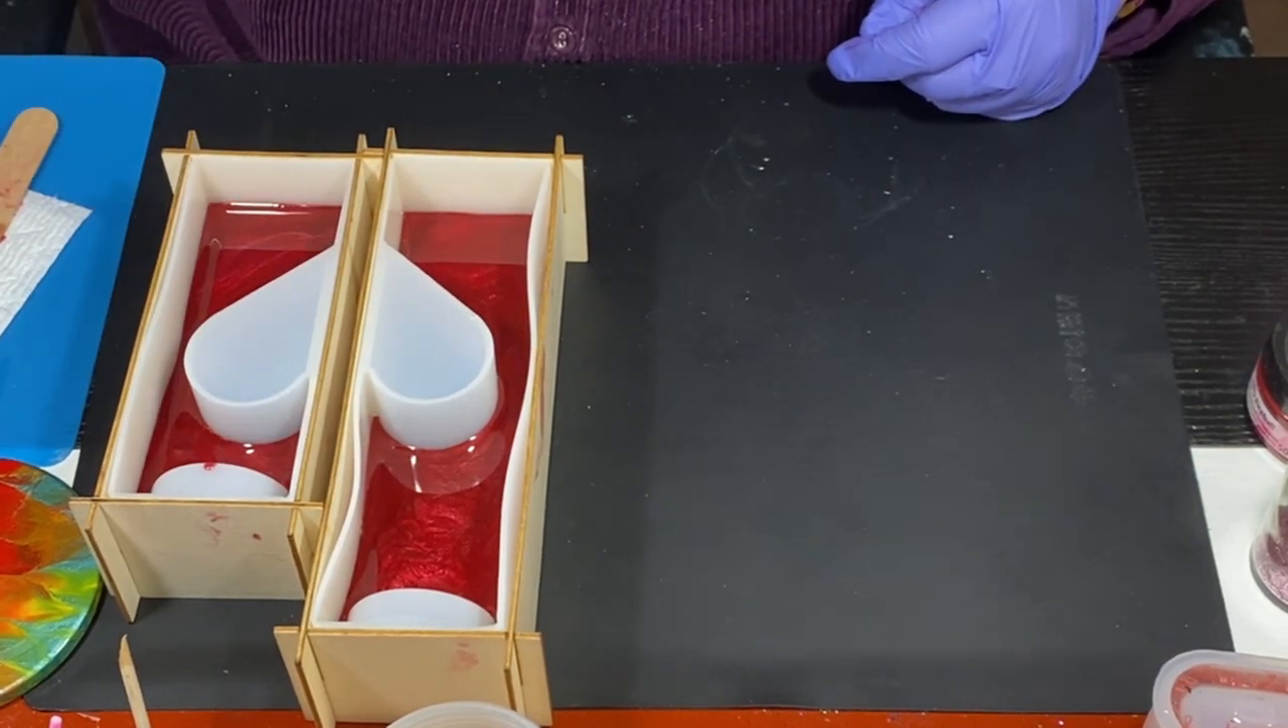The left hand side of it is bowed and um i thought if once i pour resin in there it's the the weight of the resin is gonna push it up against the frame no that did not happen.